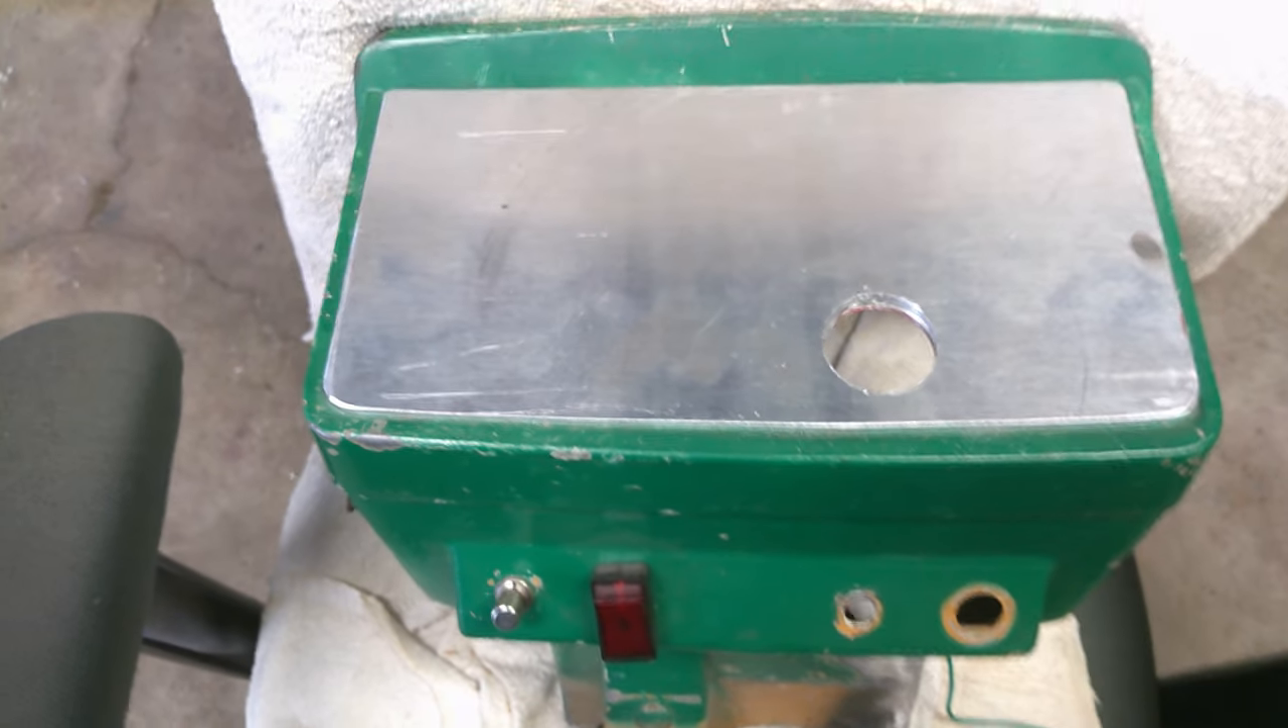All right y 'all we've got our aluminum plate cut out looks real nice it fits in there really nice.